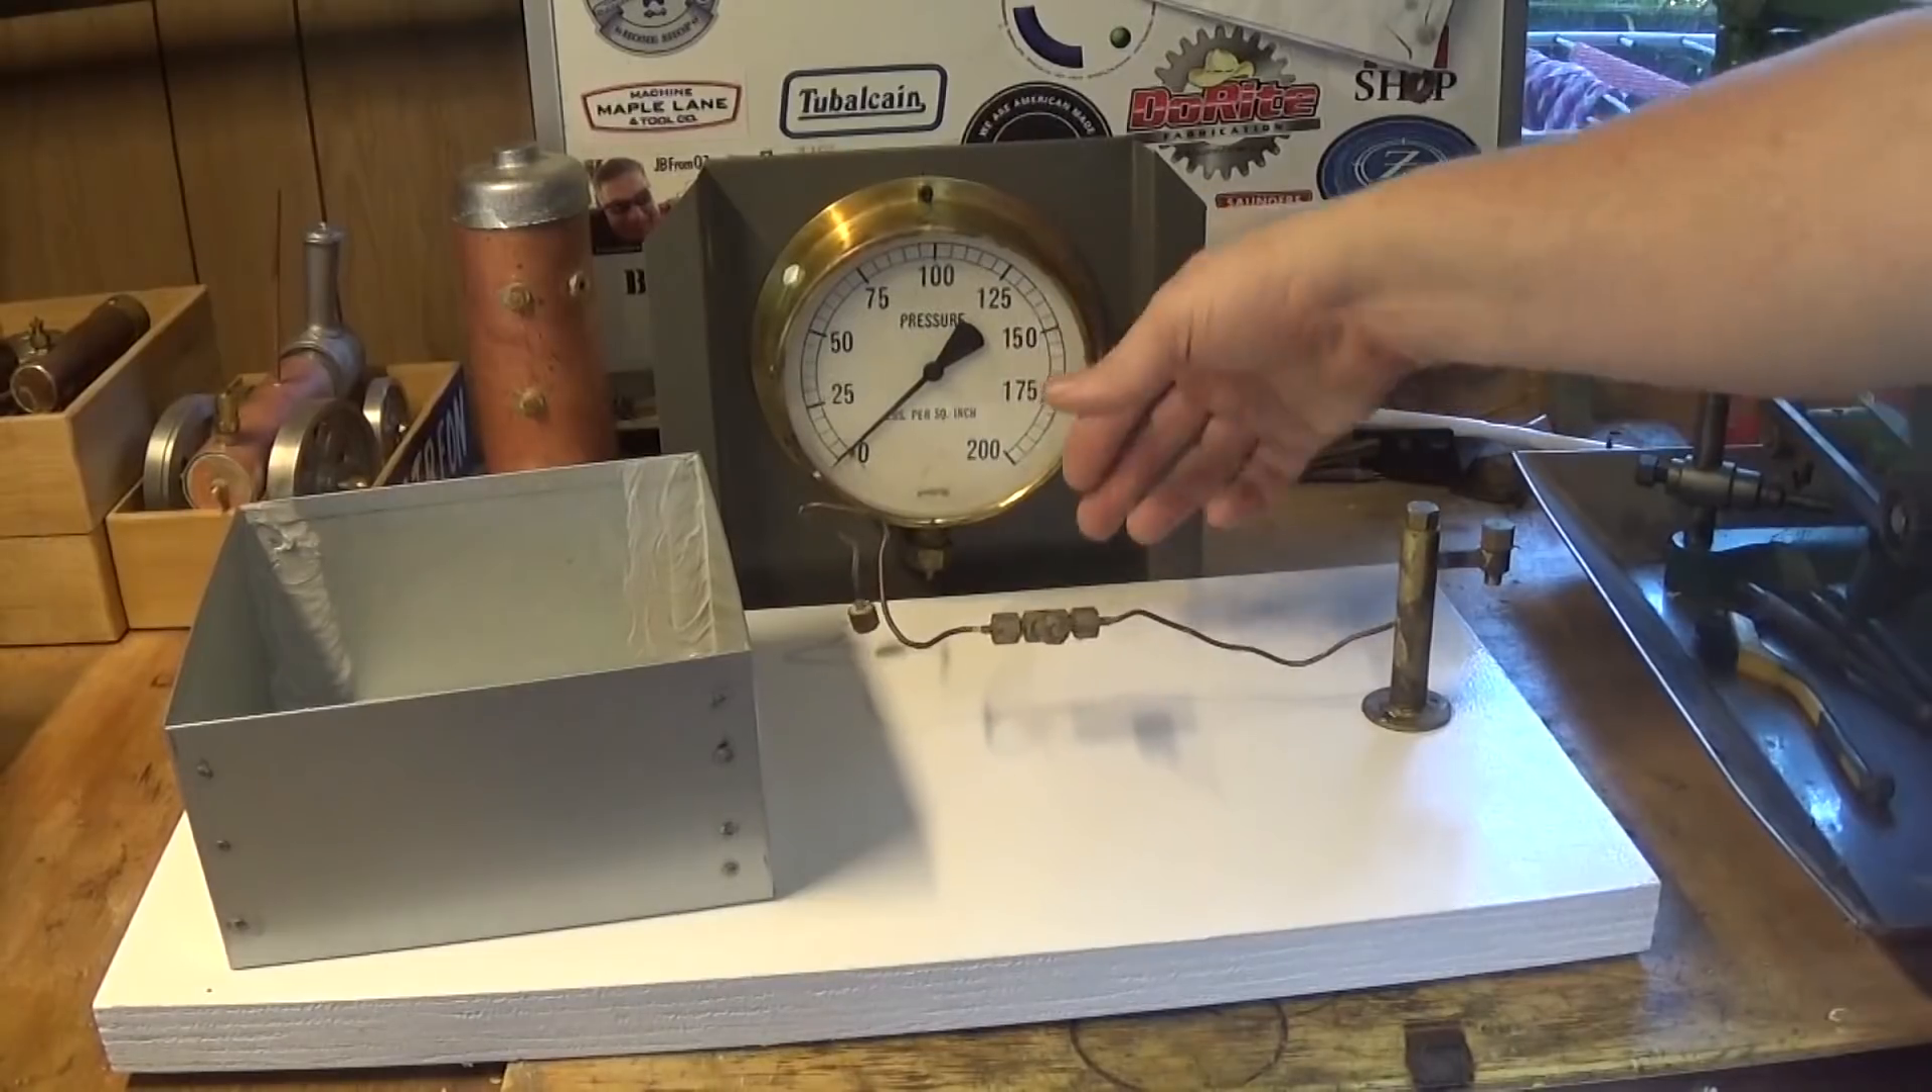Found a piece of 30mm plywood about the right size and I folded up a bit of tin to mount the pressure gauge on and I've drilled that and fitted that up.